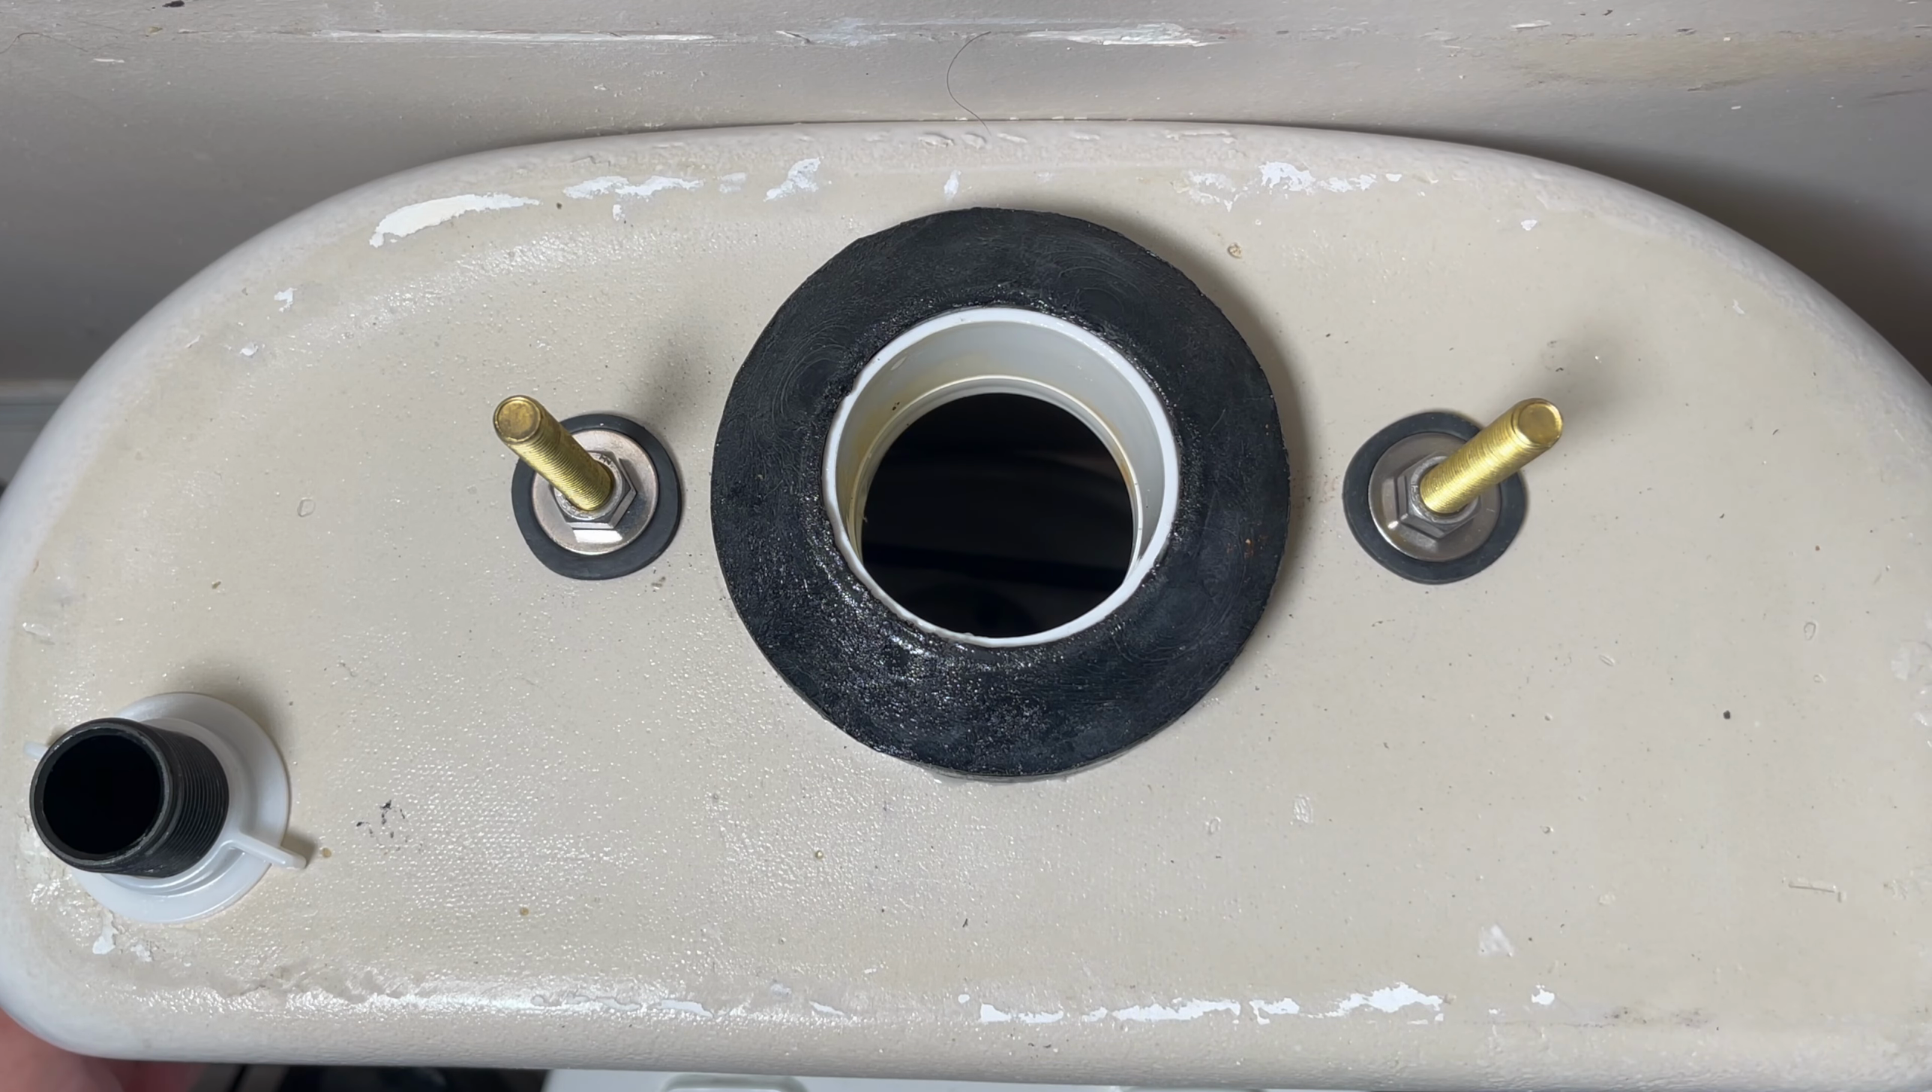Got my new flush O -ring in place. I got the silicone on there to help create a good tight seal. This looks good and tight.